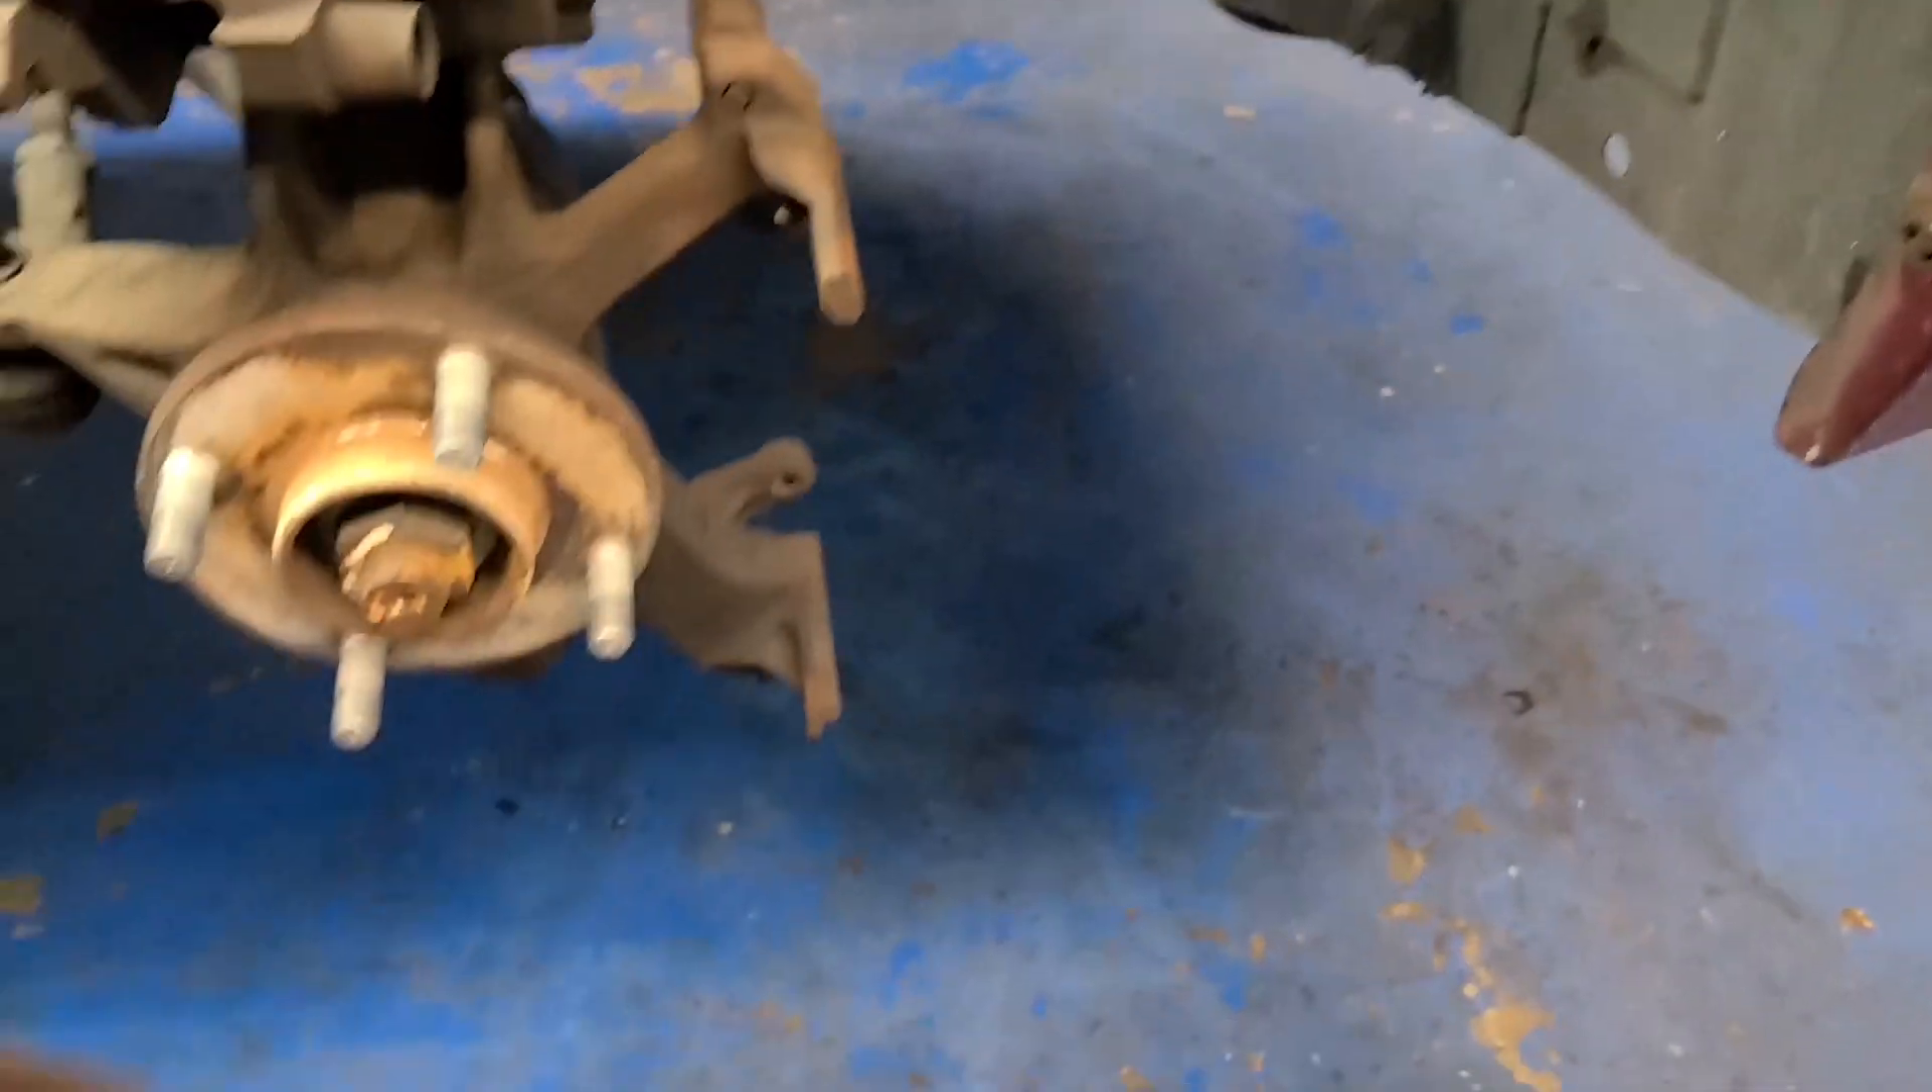All right, we got the caliper off and rotor.